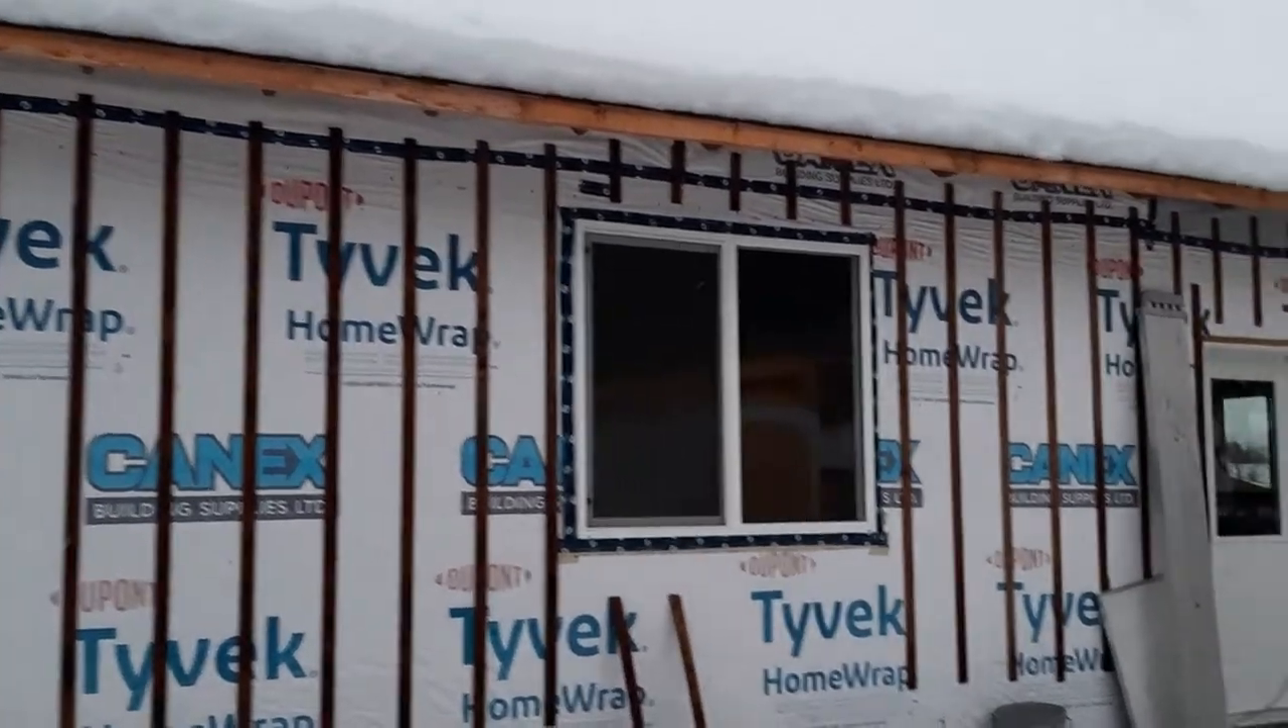I got all the strapping, well, the majority of the strapping done on this shop here.